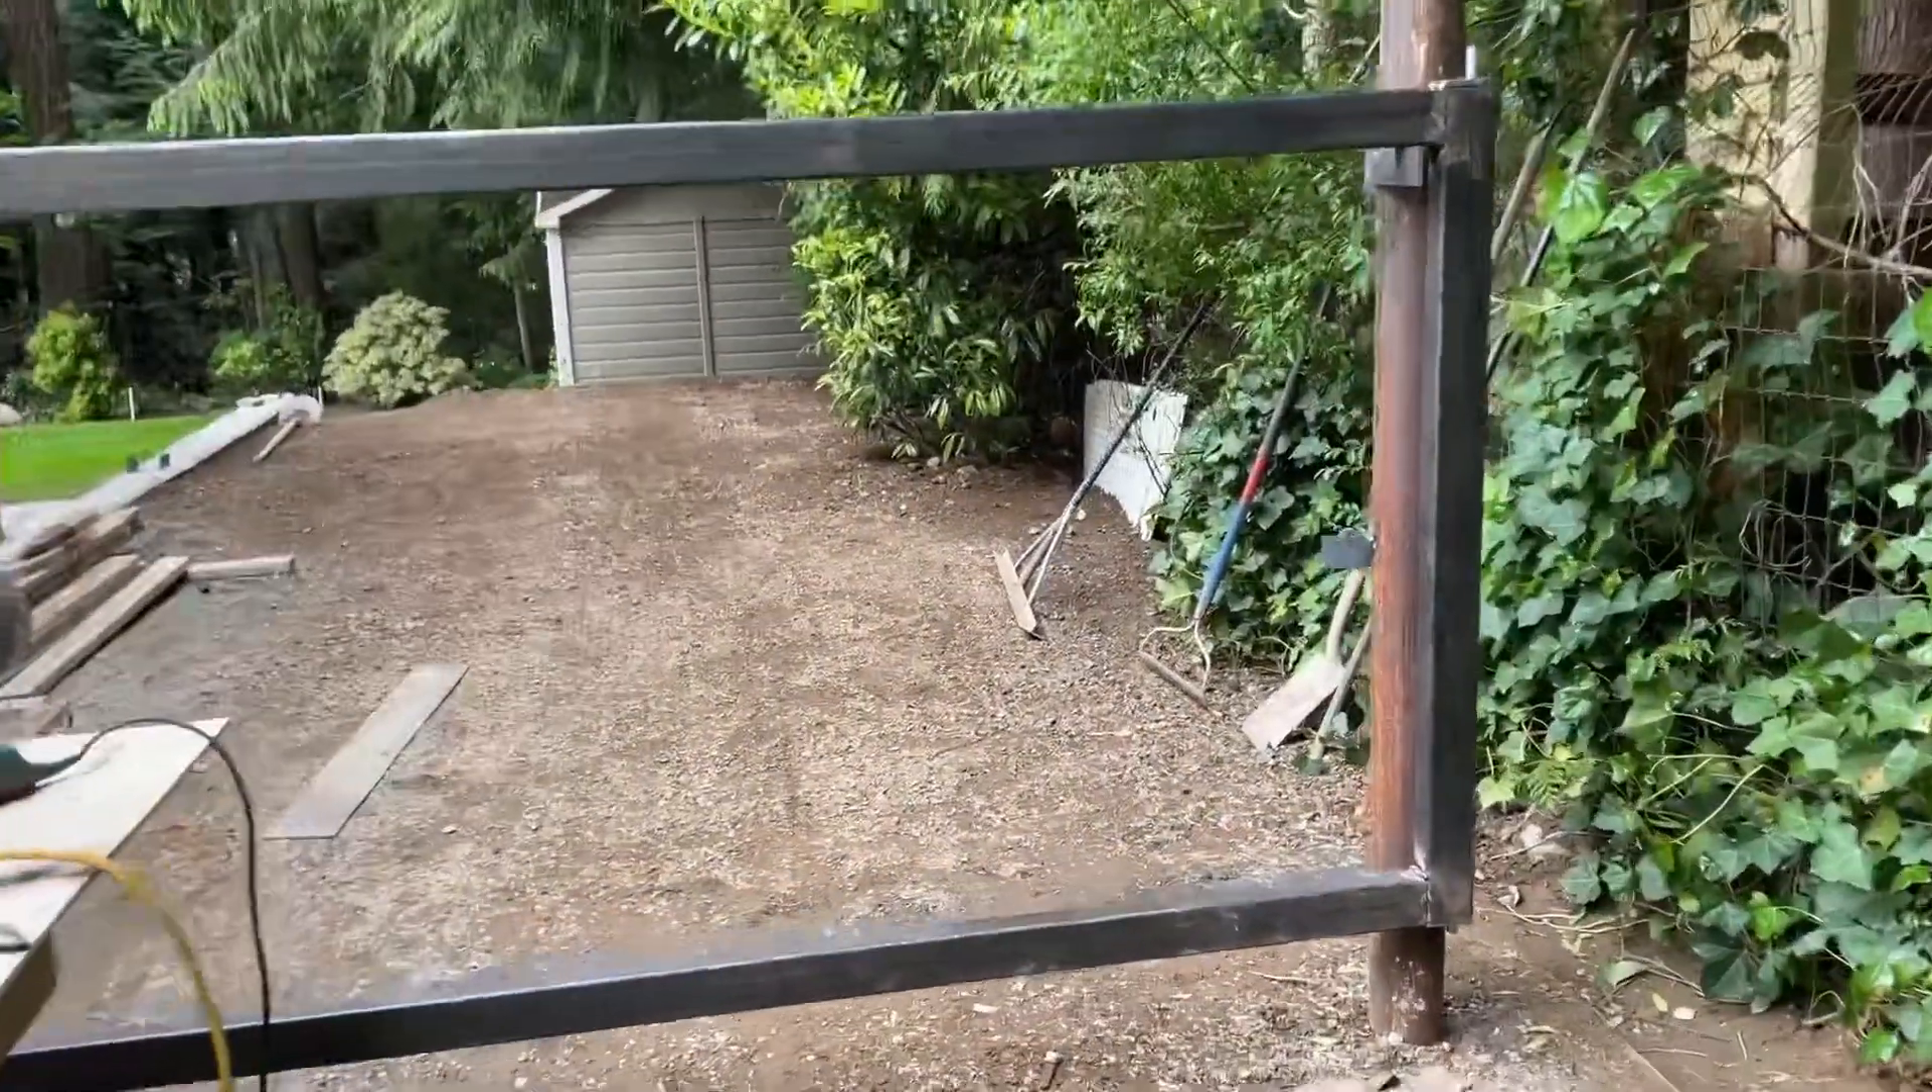Hey guys, so we got the frame built for my buddy's gate here.